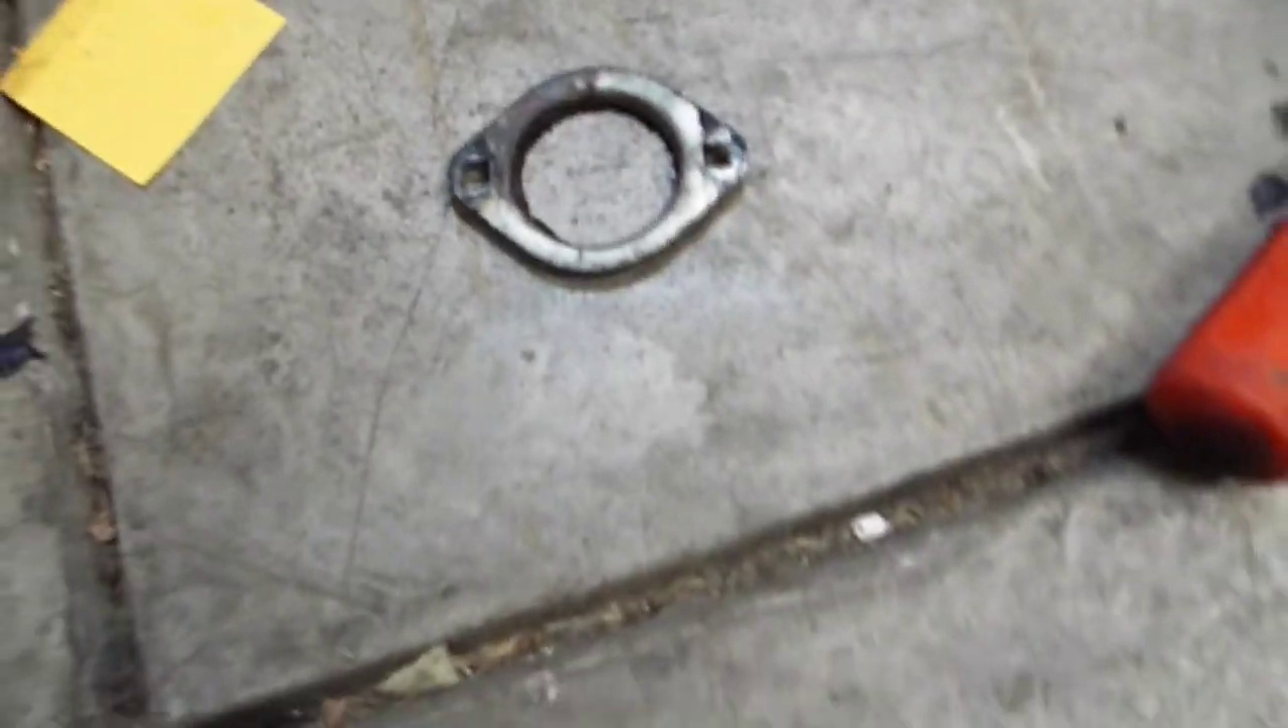Okay so I got the the flange off right there and looks like I'm gonna have to press this off.